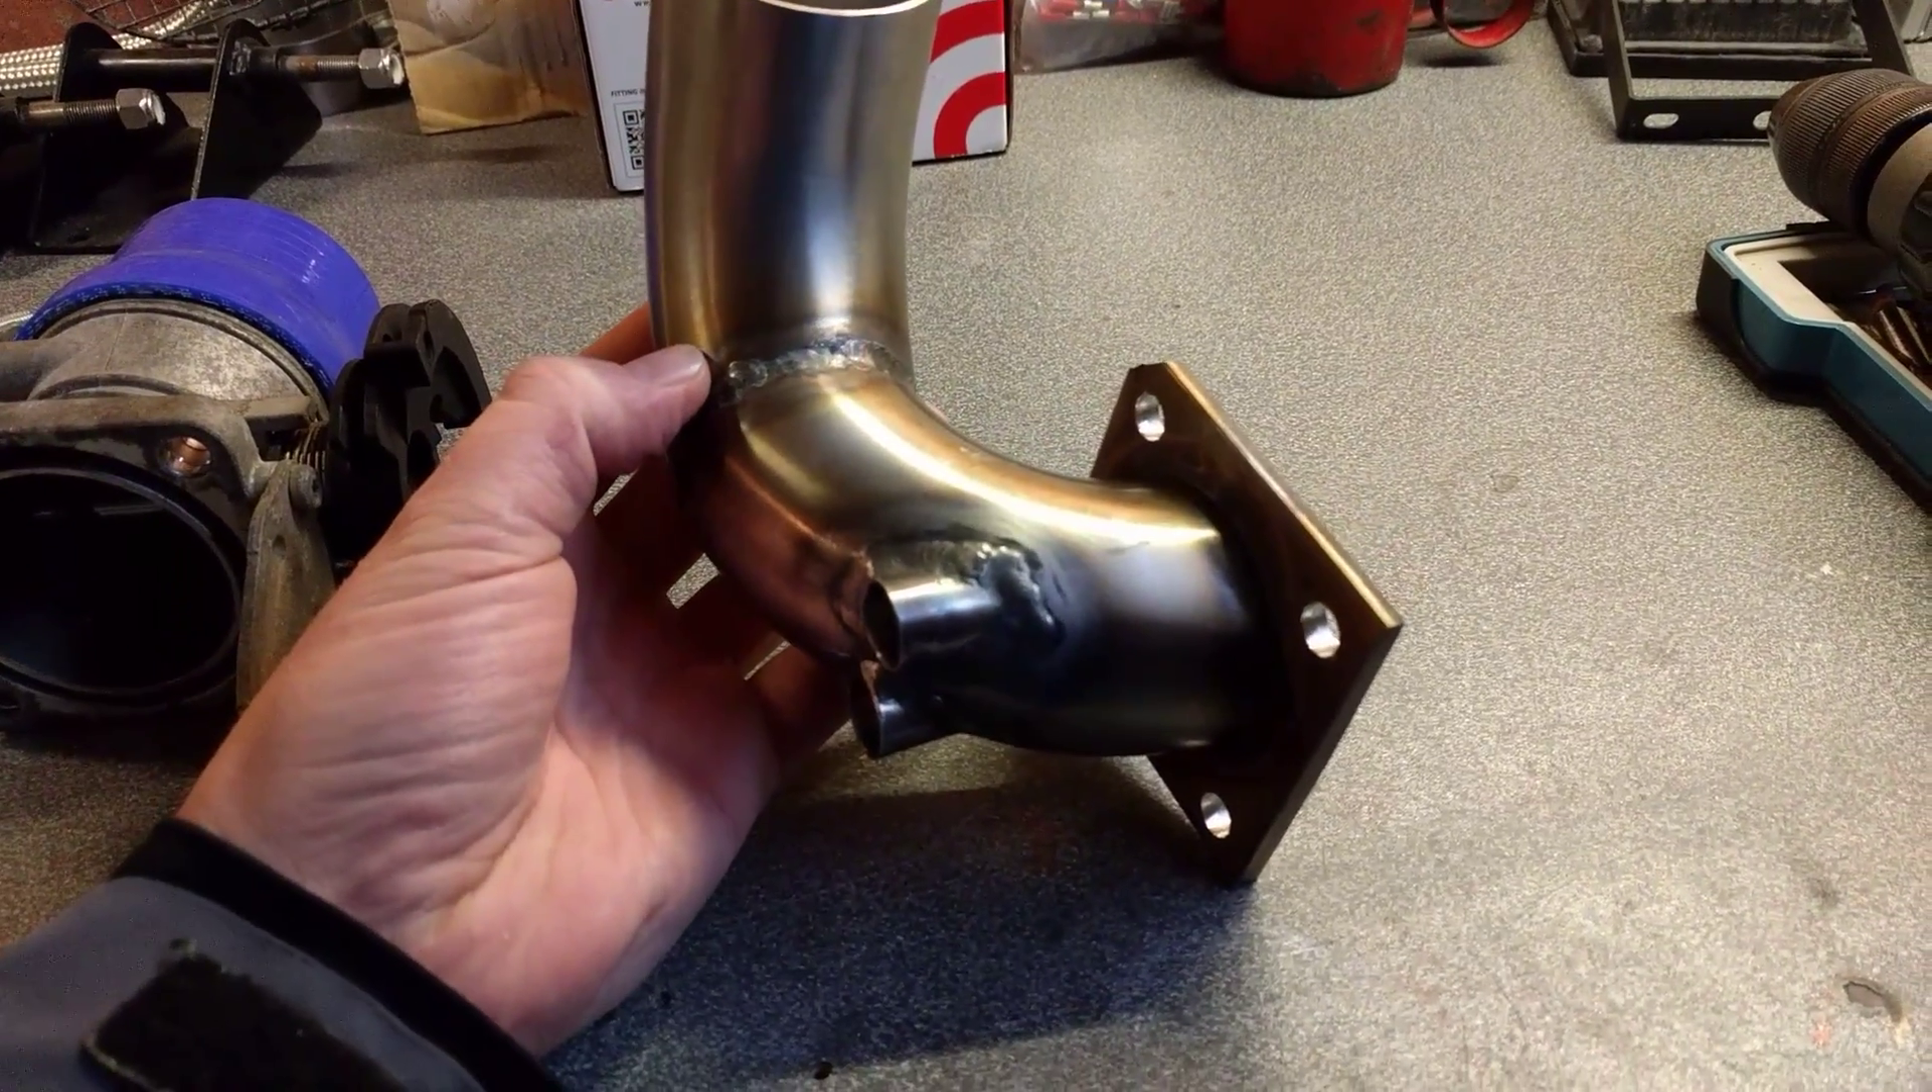It's got a bit more to go, but, uh, So I've welded in a couple of, um, 16mm stainless tubes.